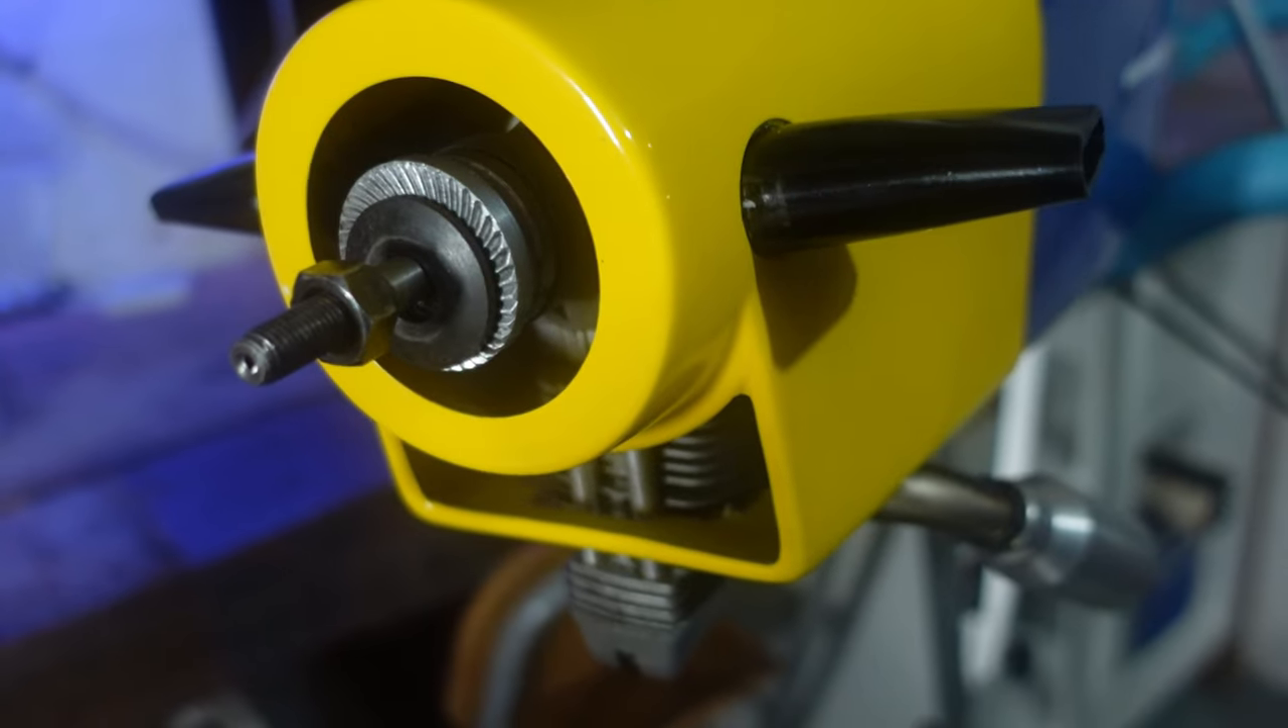It's nice and central the prop mount inside the cowl.